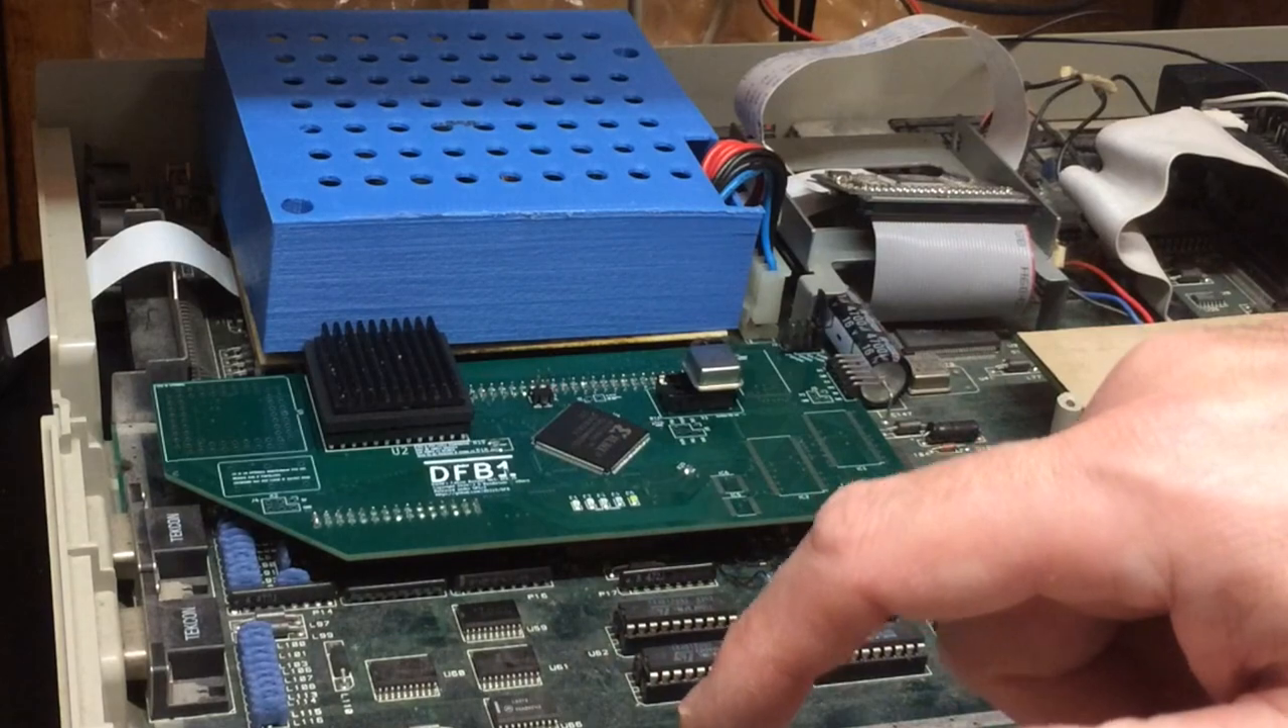Just put a protective plastic cover over the power supply. And here is the card that we've just built.